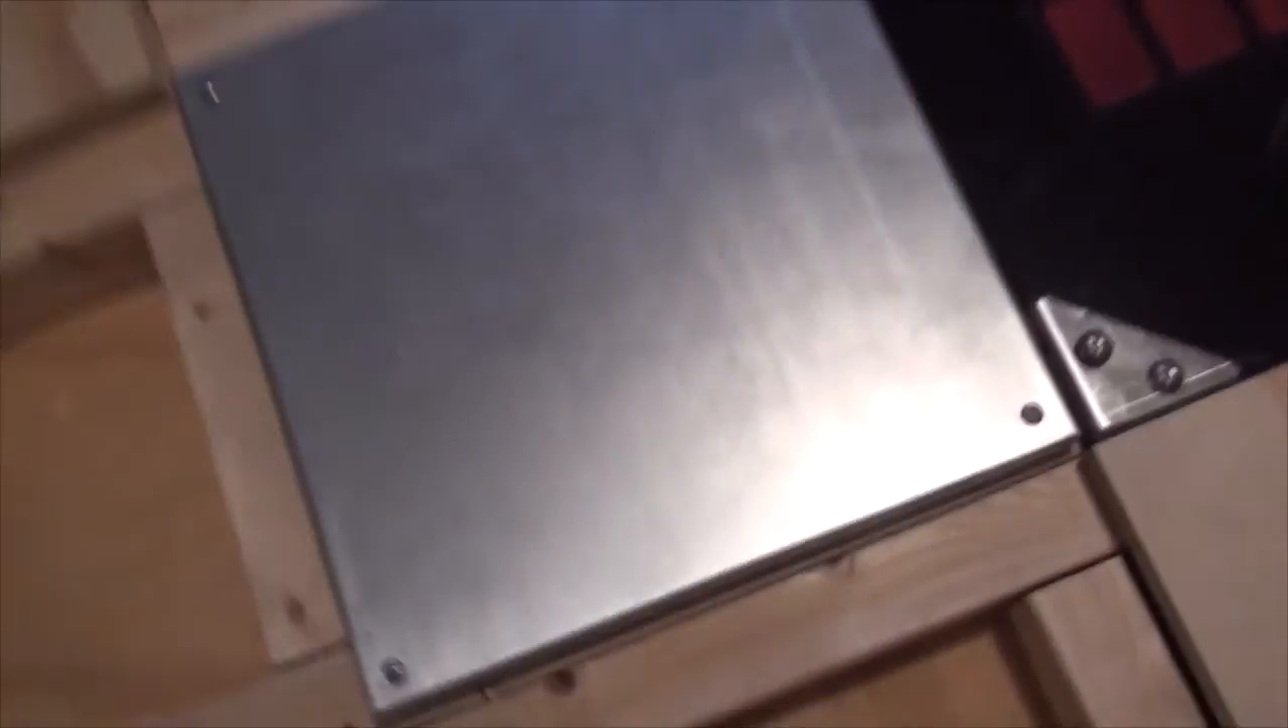So here's the wrapped center panel. That's the only one that I've had the chance to wrap in metal so far.